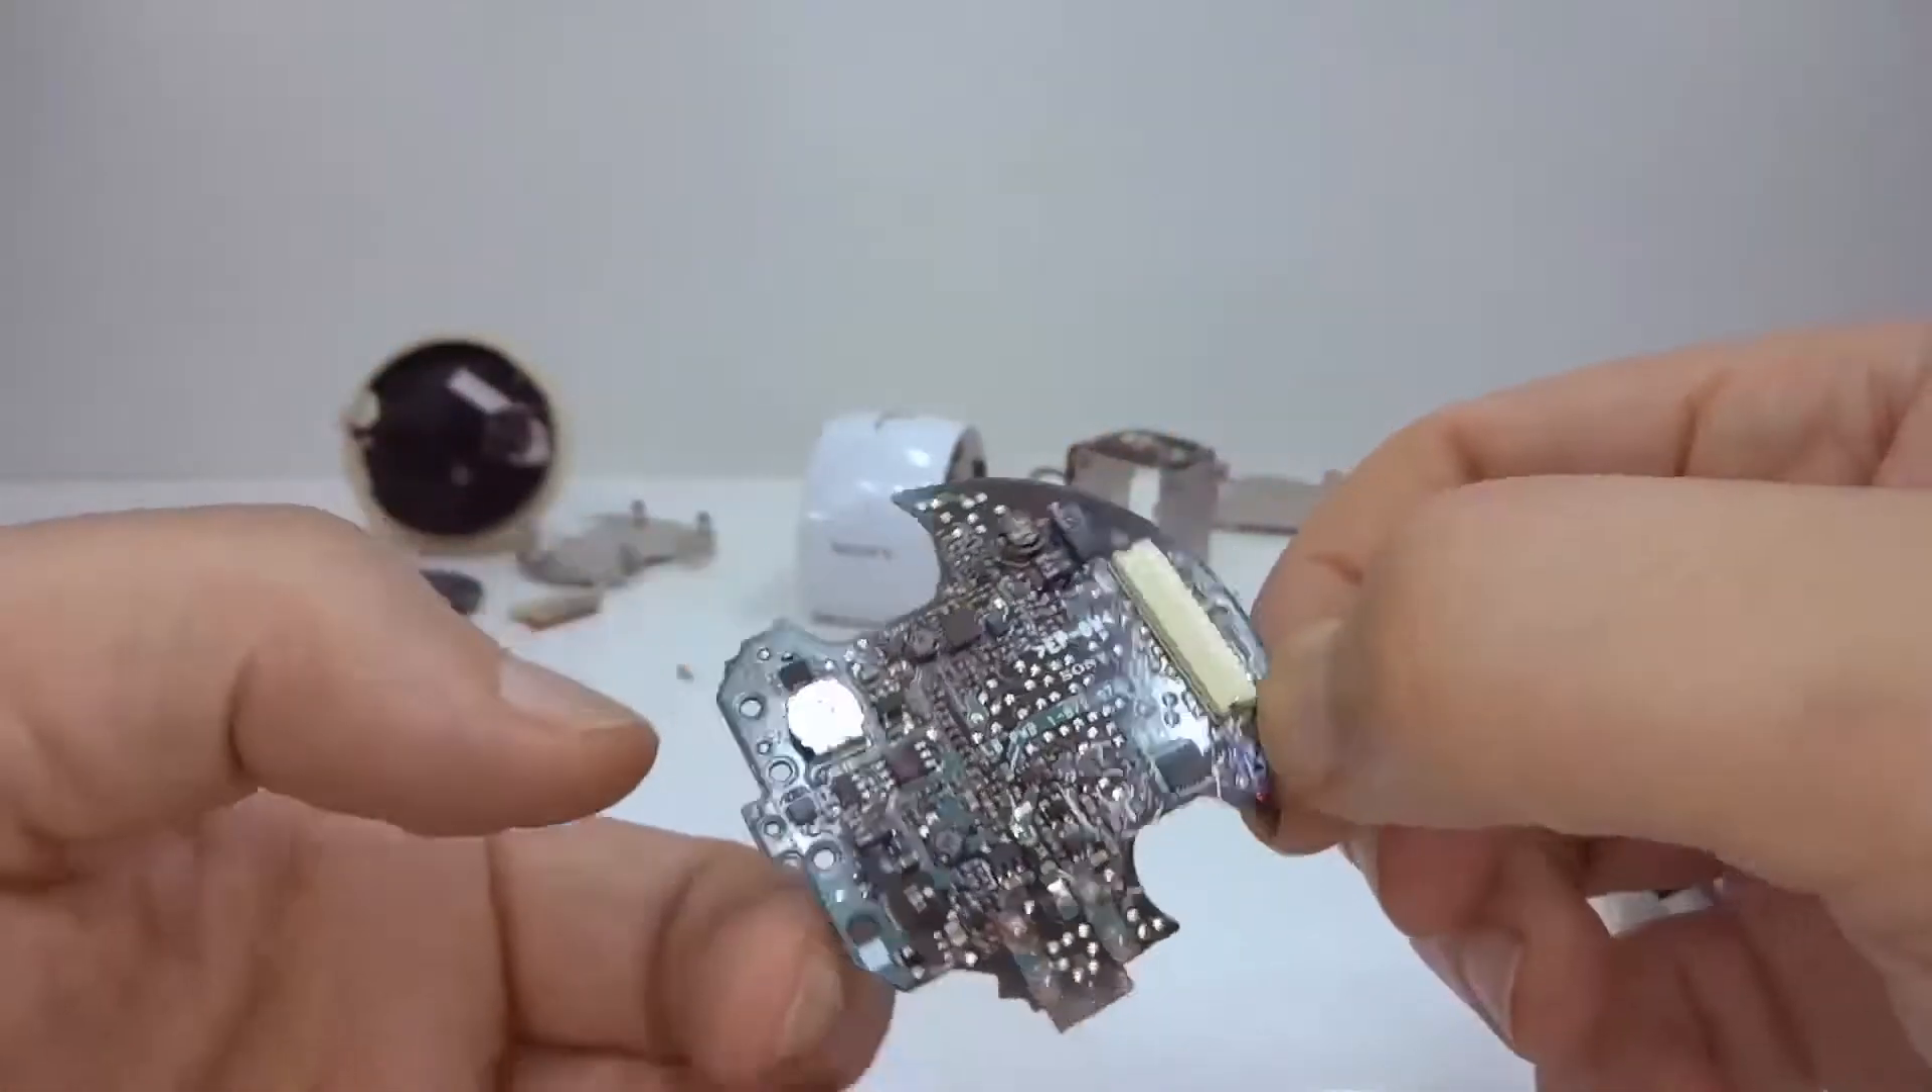So we're all unplugged. And we have the left board out.